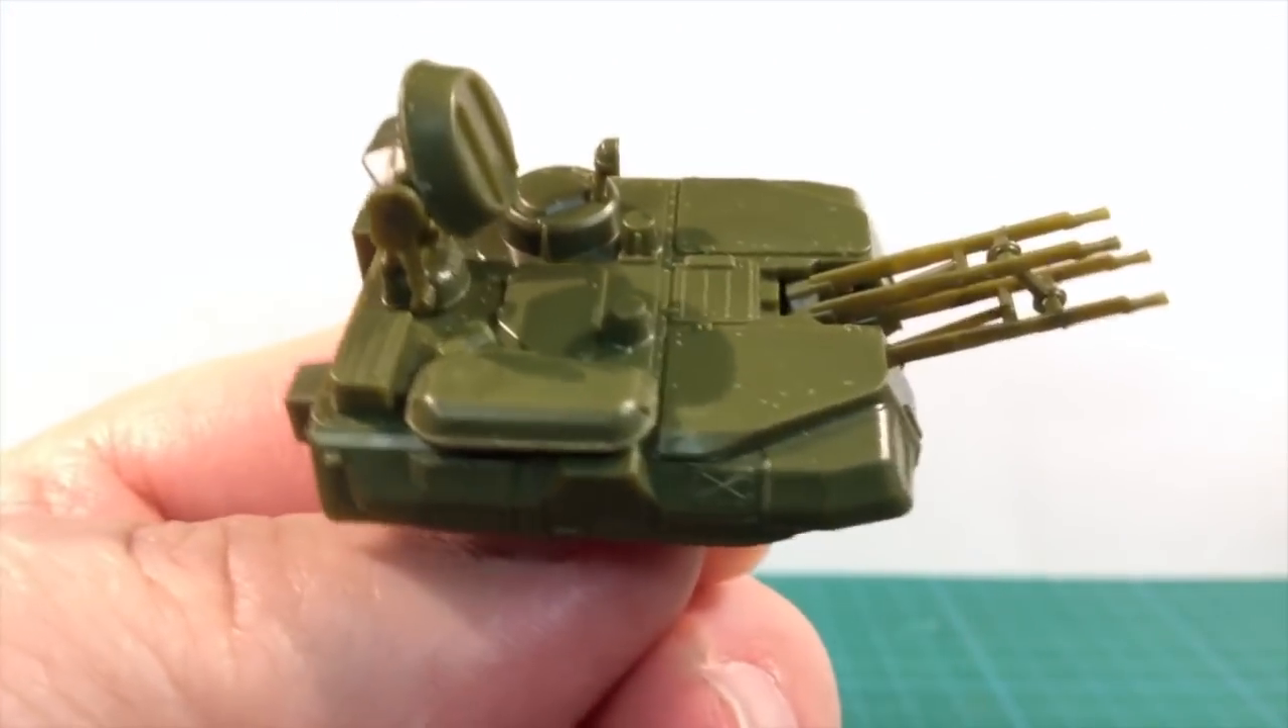Here is the completed turret with the radar, commander's searchlight and other details added.